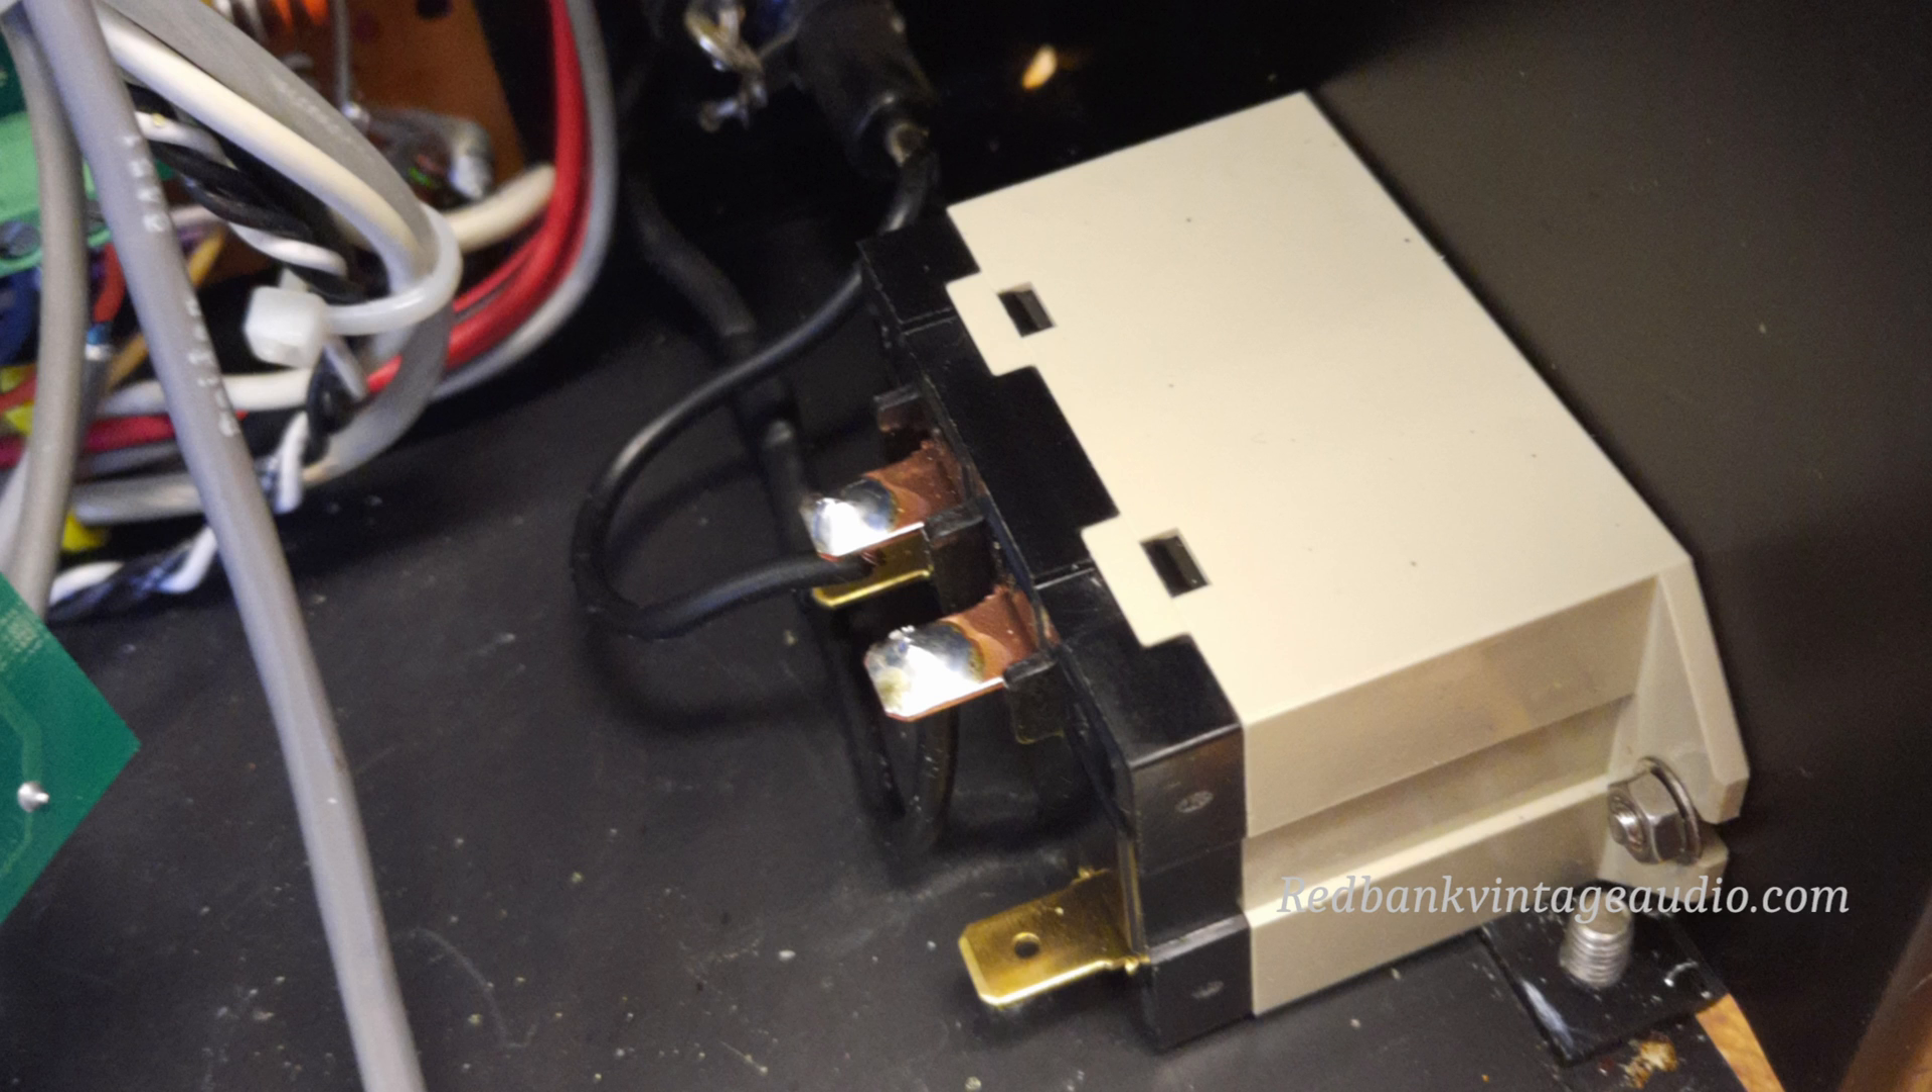Here you can see the contactor mounted in the chassis of the amplifier.